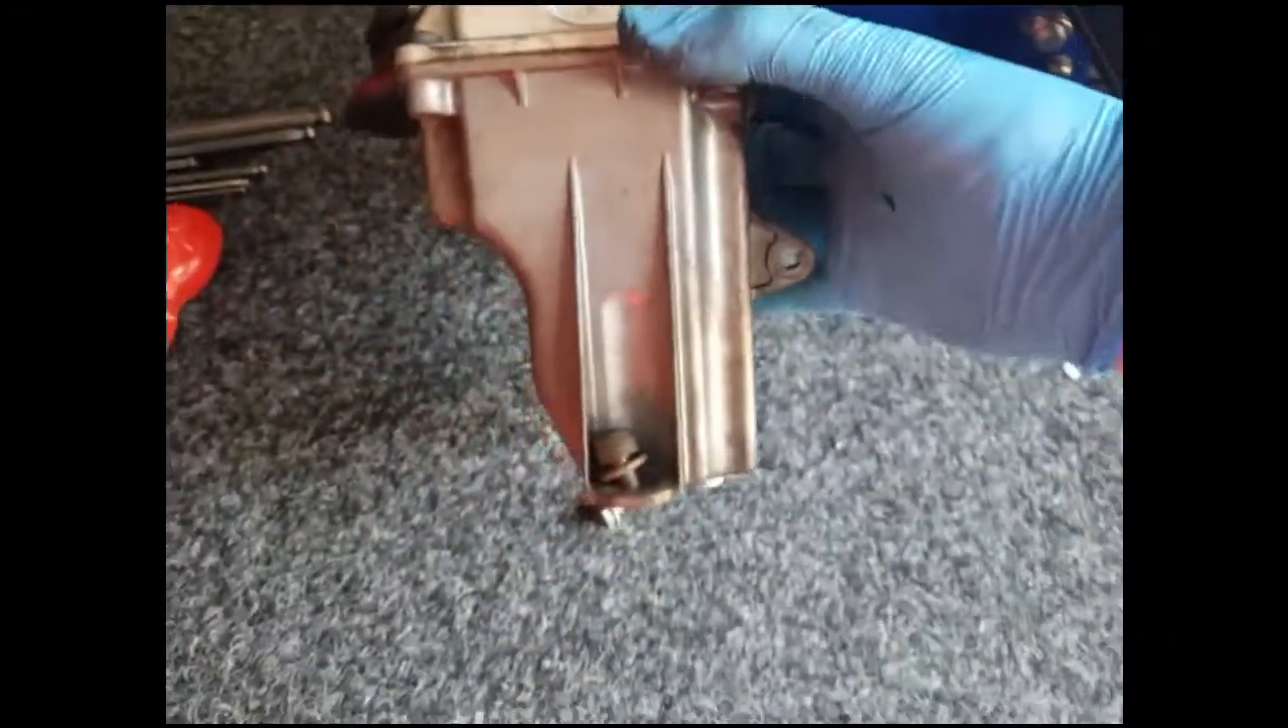I've got the reservoir off for the power steering pump so I'll be able to clean that up.